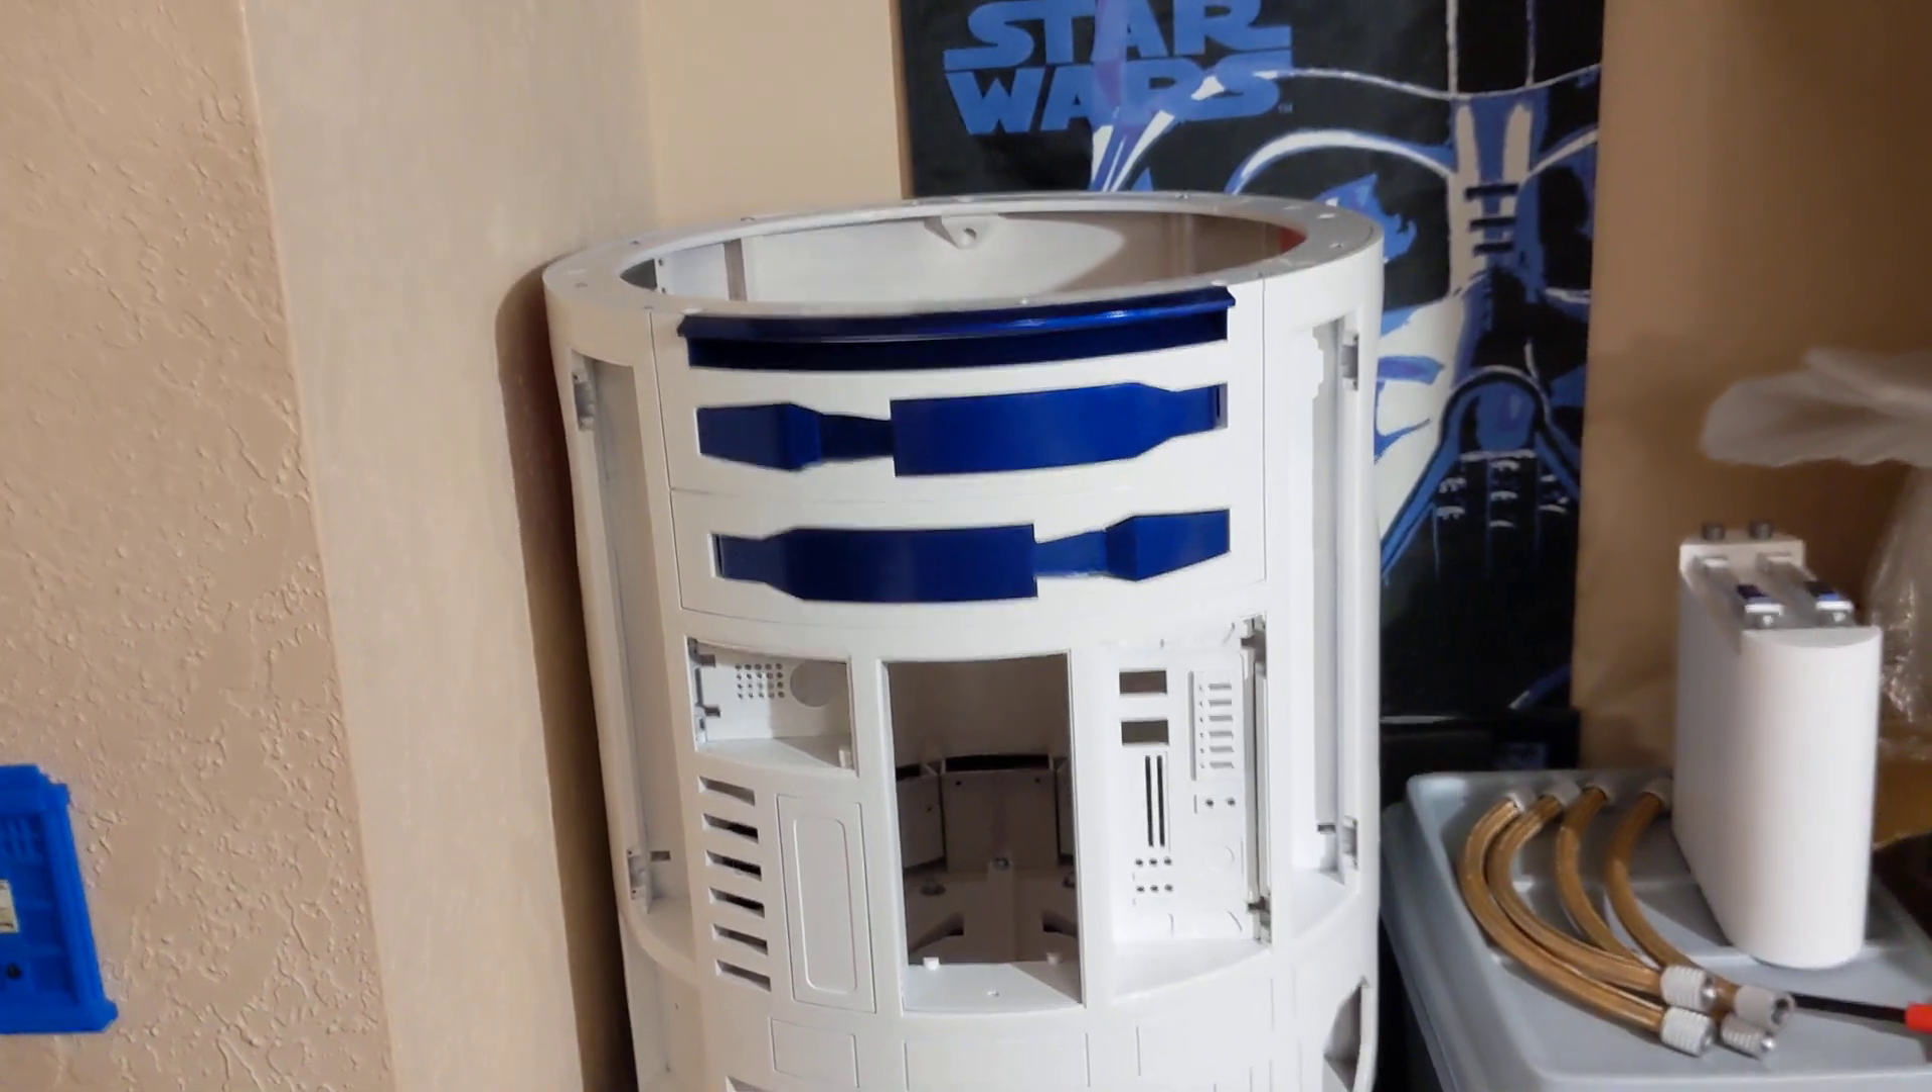I was able to get the top ring on.